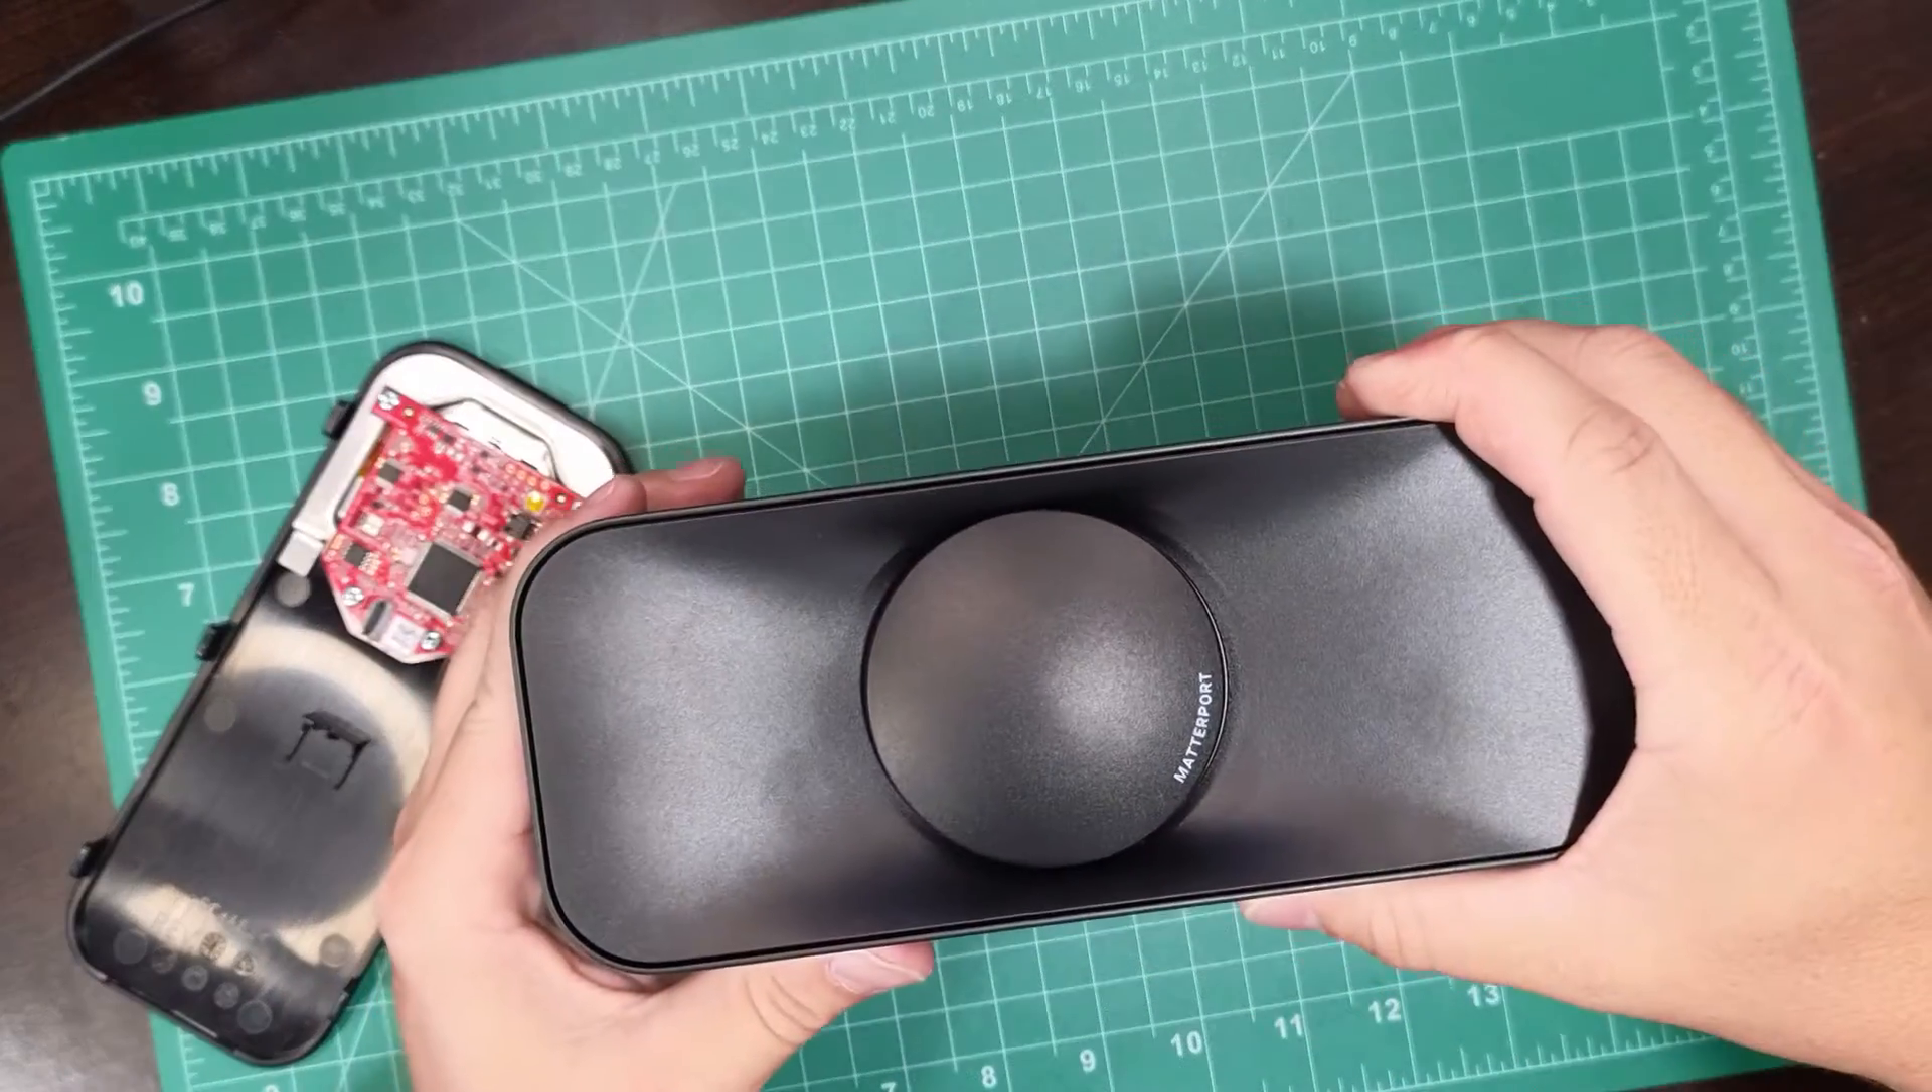So now that we have the back off, let's see if we can get the front off.